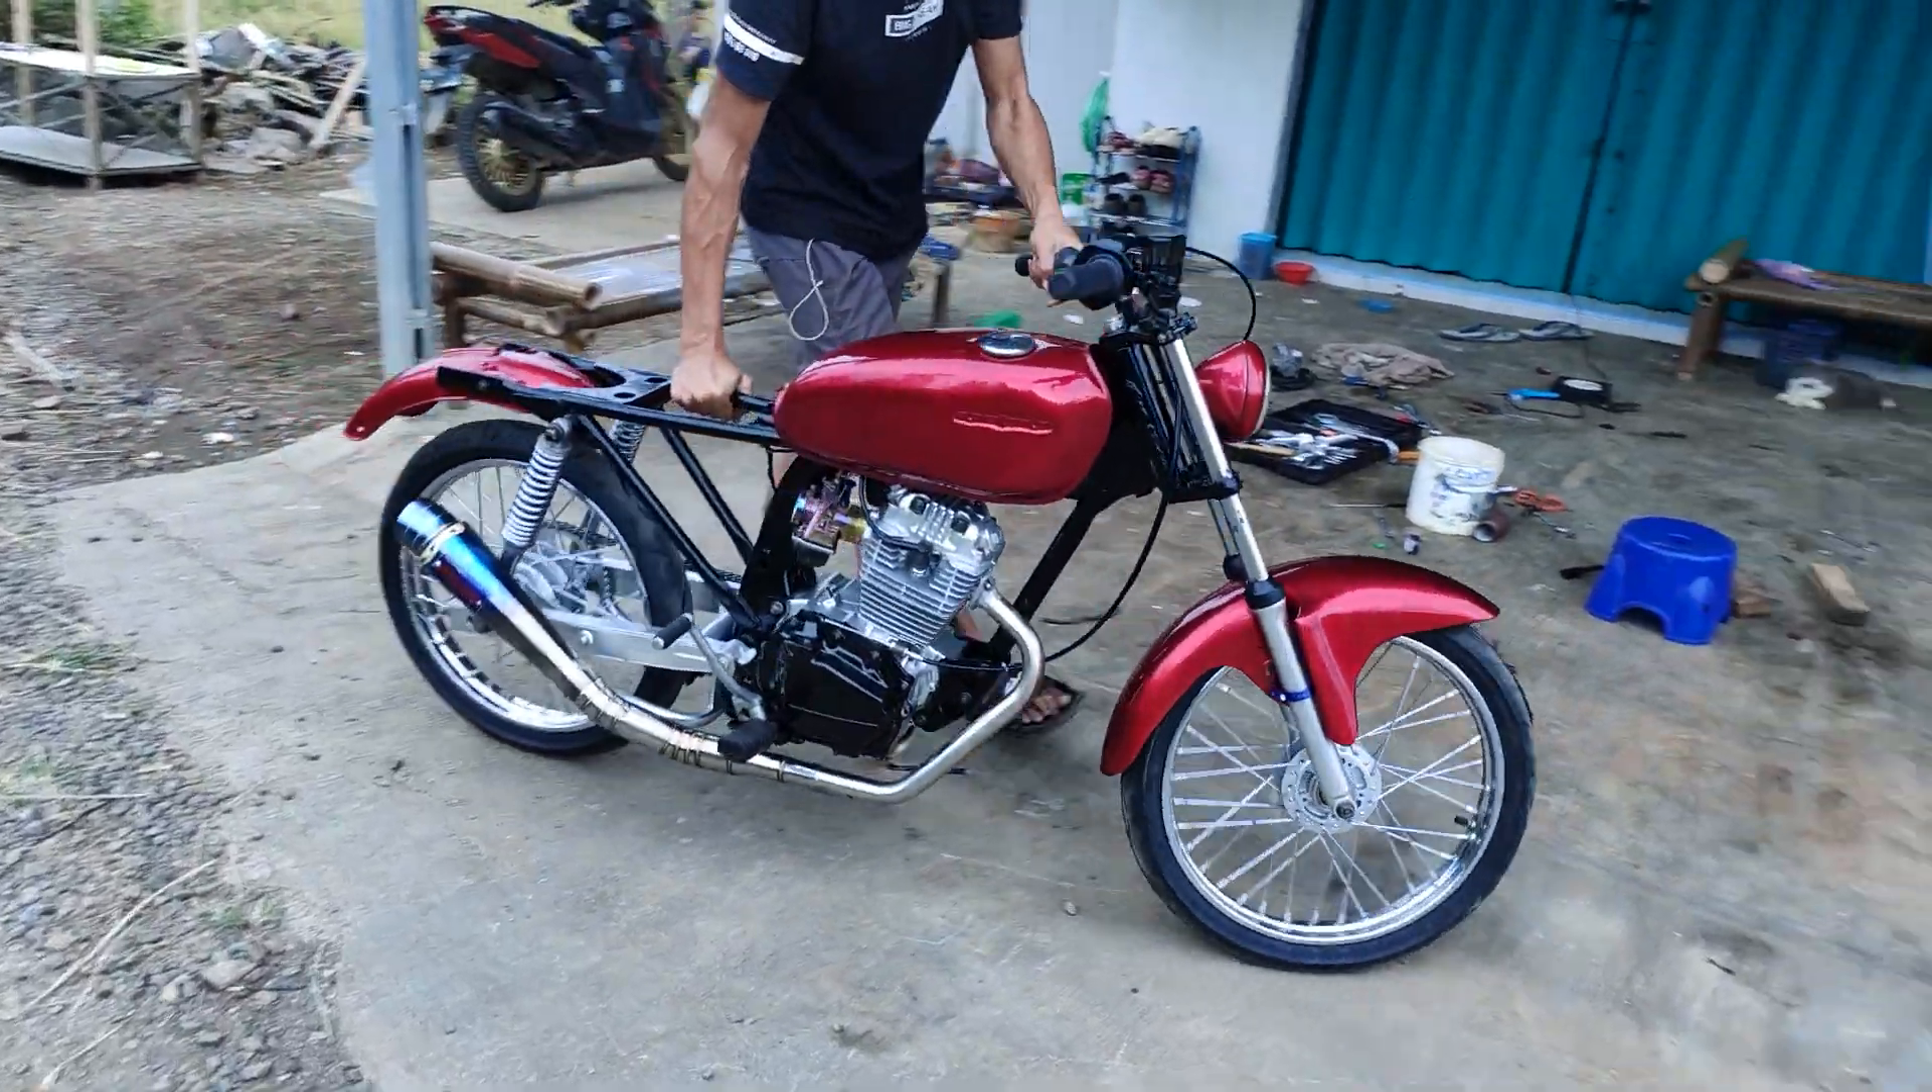Ya joknya nih yang belum jadi cuy.